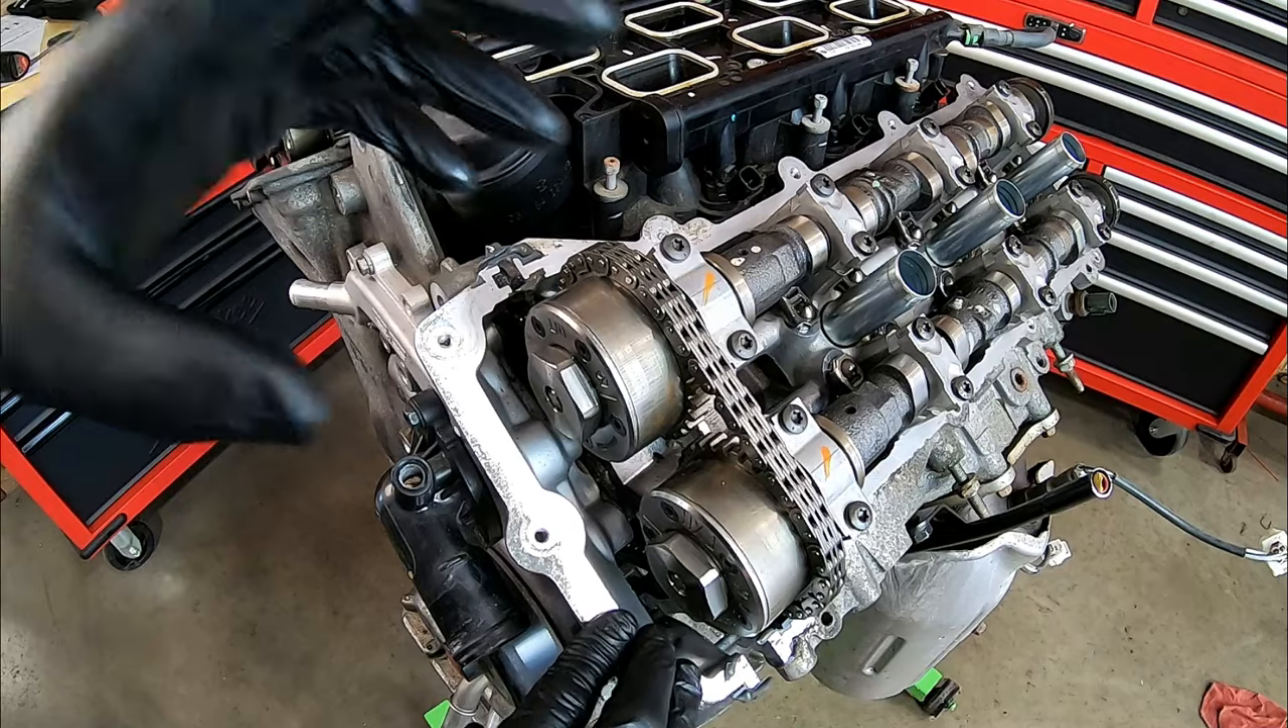So now that the valve cover's out of the way, we can actually point out some important details.